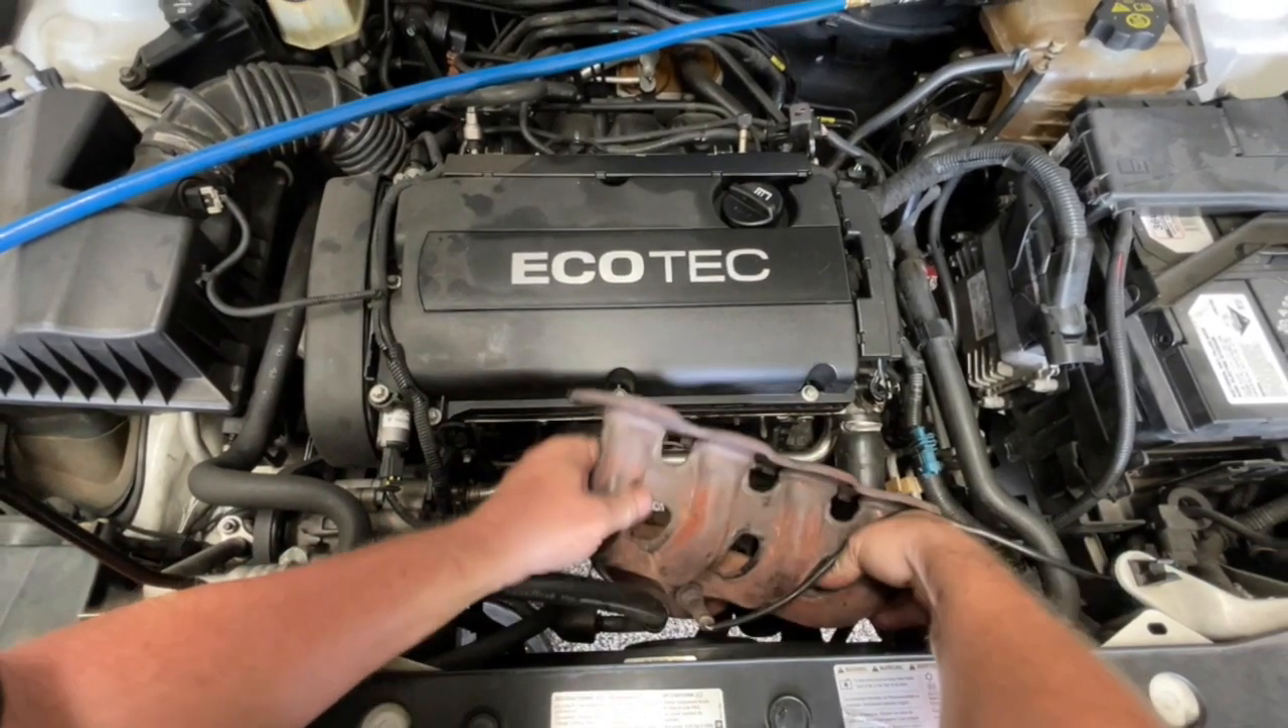With those four nuts removed along the top and the five along the bottom, the exhaust manifold can come out of the way.